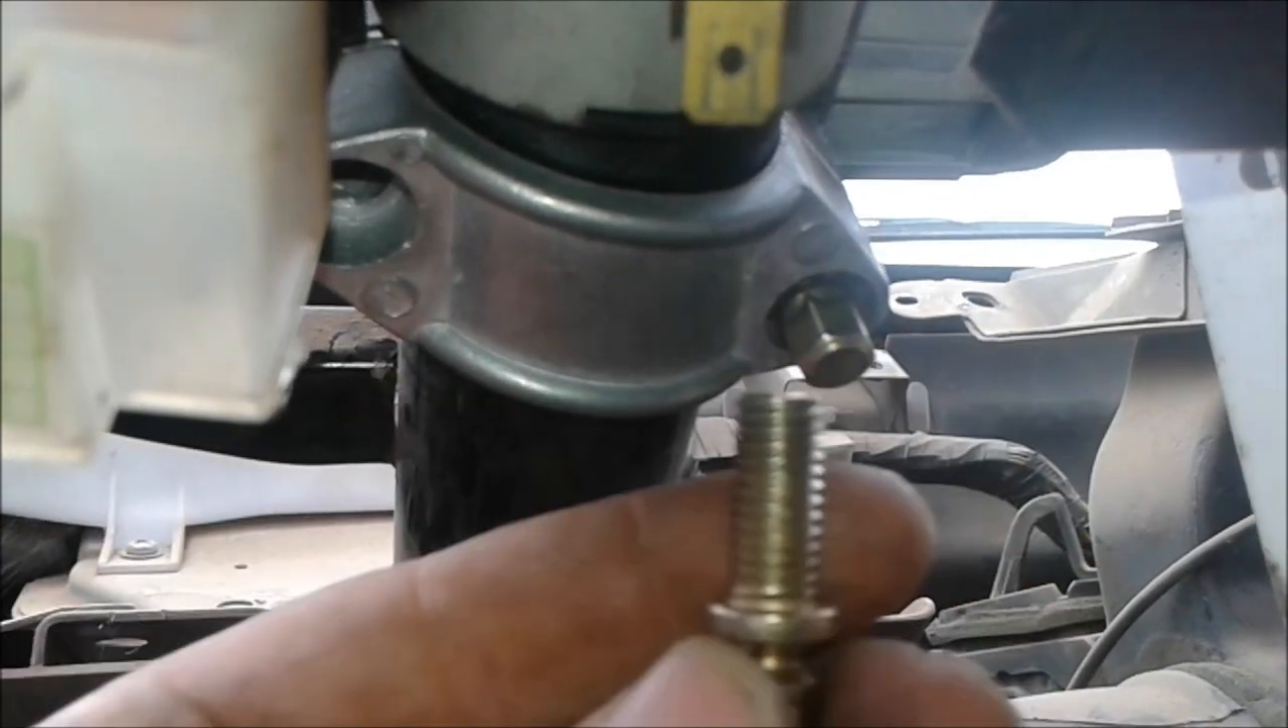Tenemos puesto Un perno Colocamos El otro.